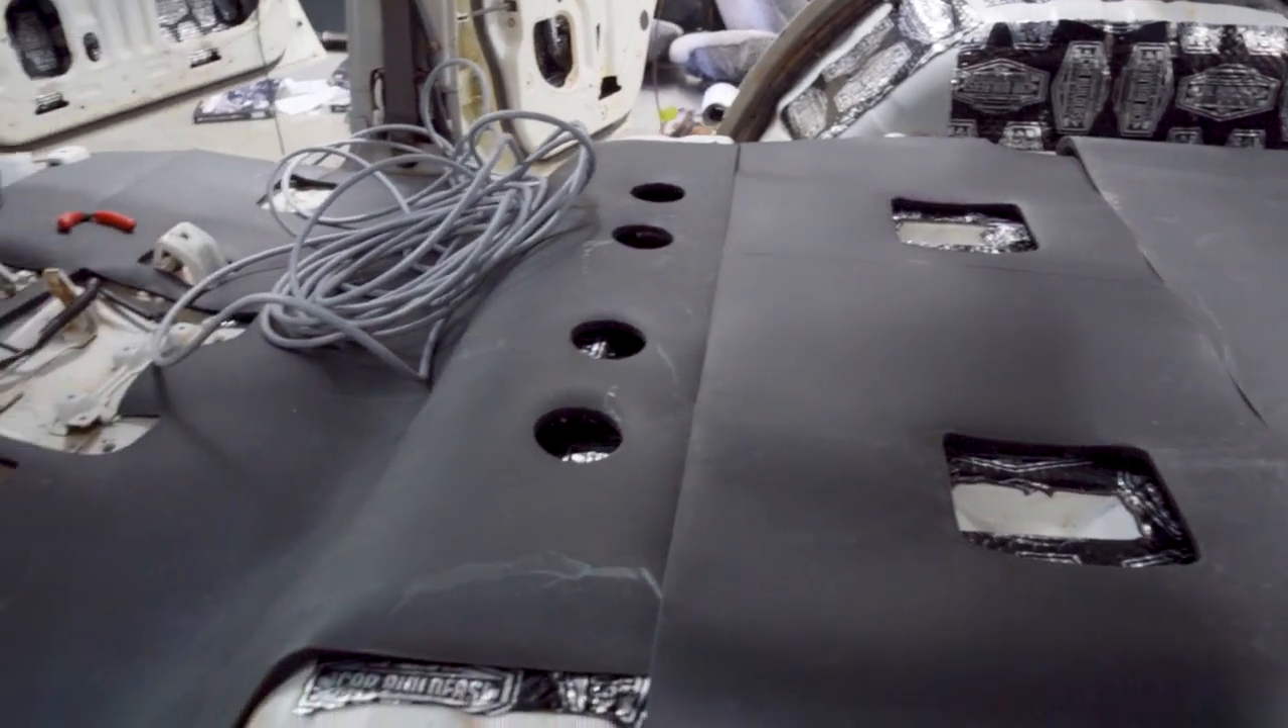So as you can see, this is the second layer of sound insulation already installed in the vehicle.